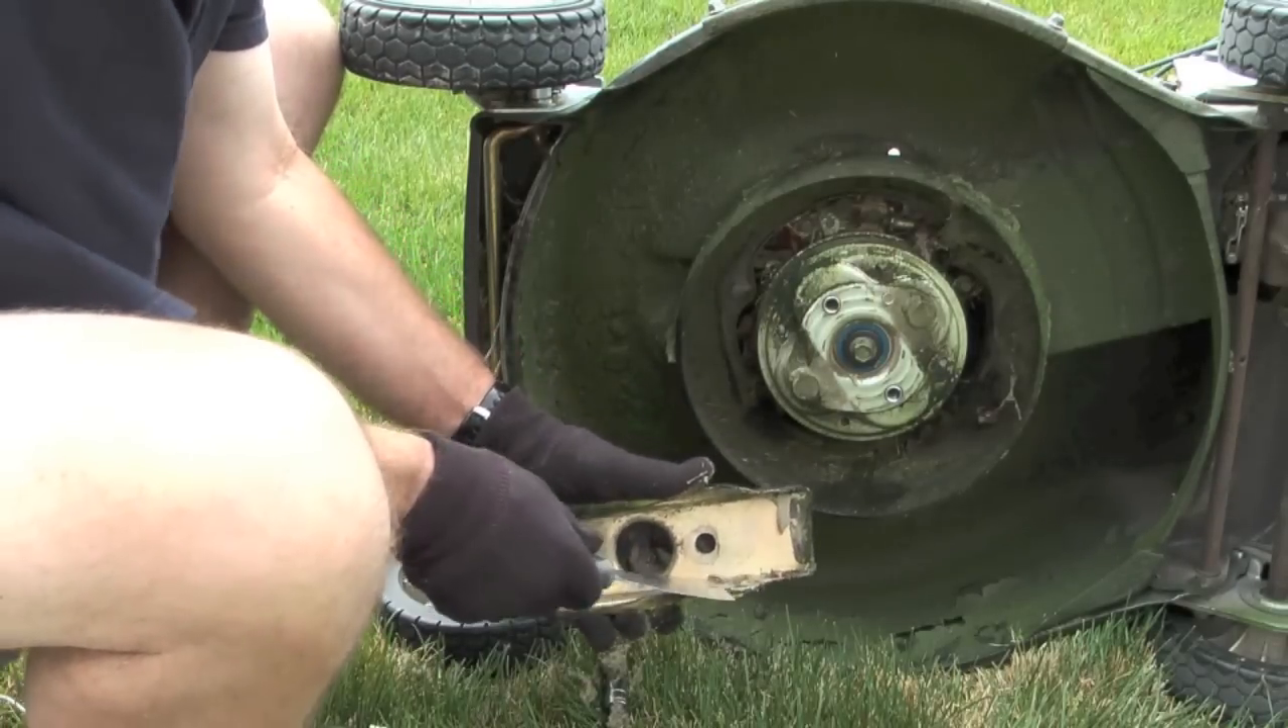Okay, now that I have both bolts out of the blade, the blade just pops right out of the mower.